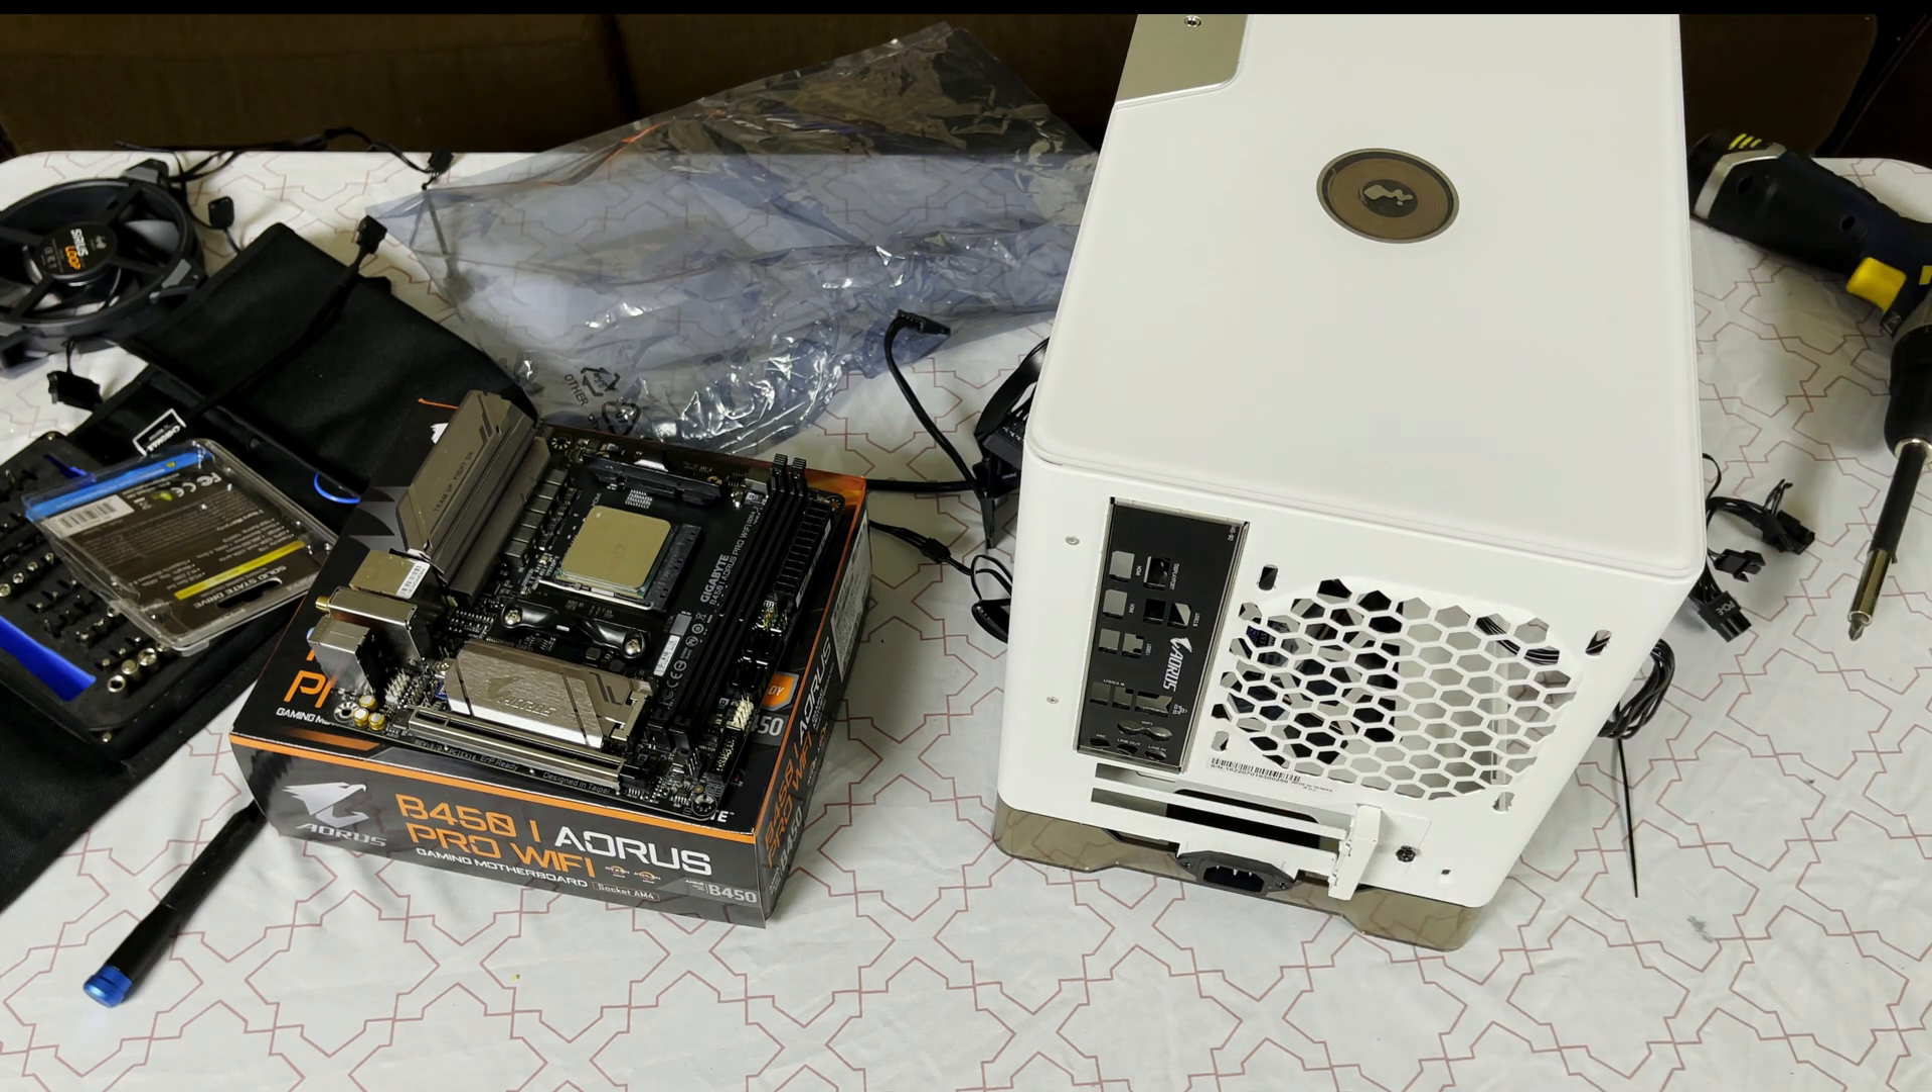You've just installed your io shield.